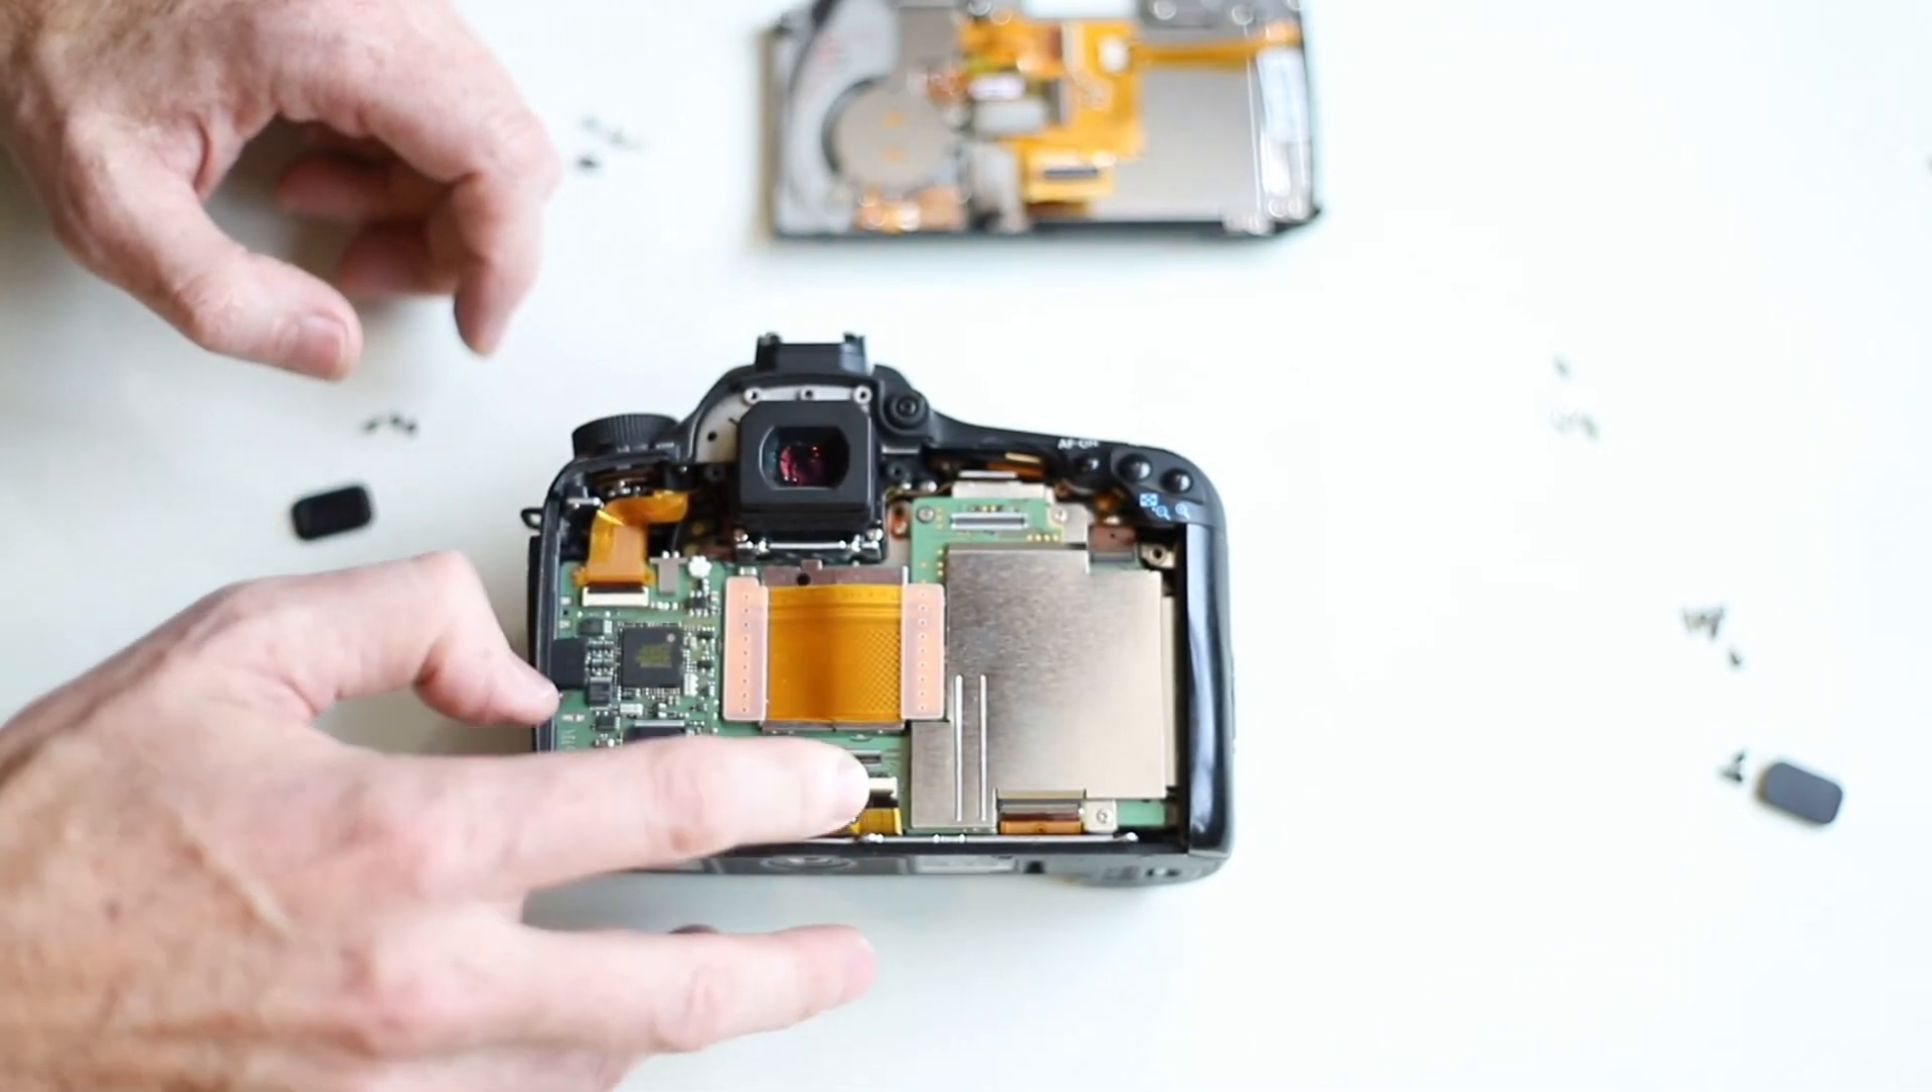That just leaves the rear cover to plug into the board now.